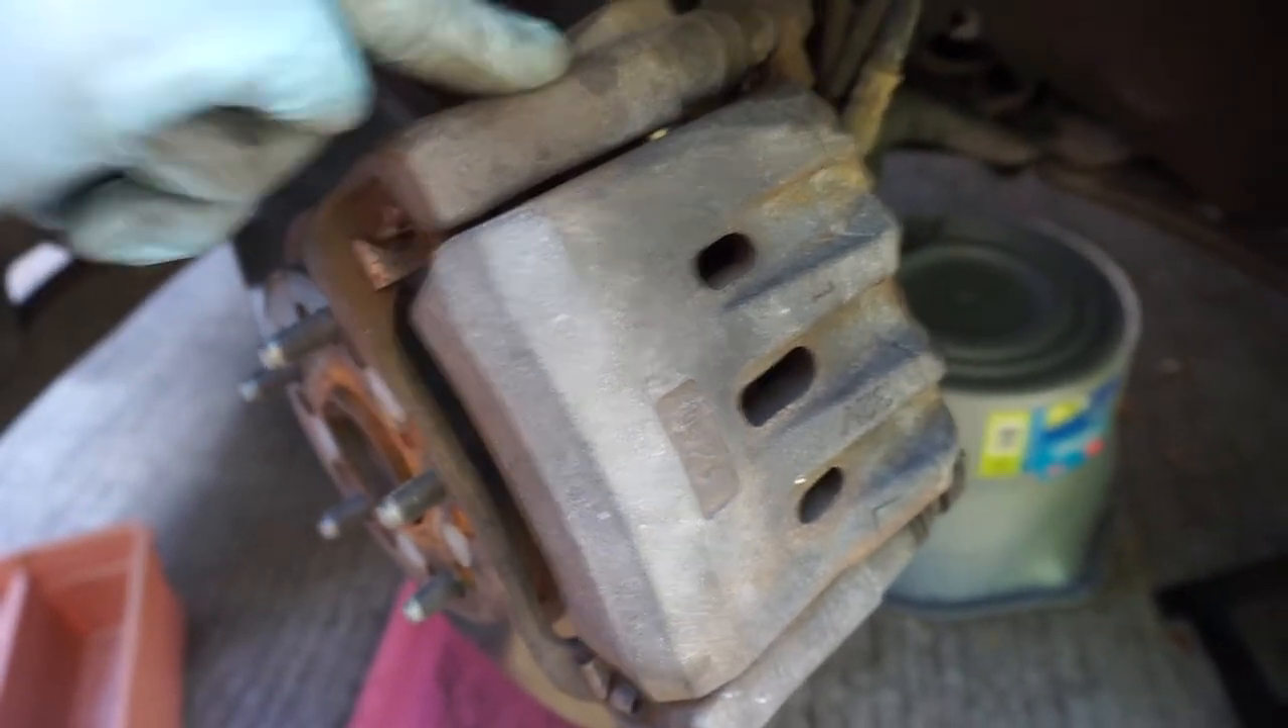Okay I put the brake caliper back on.